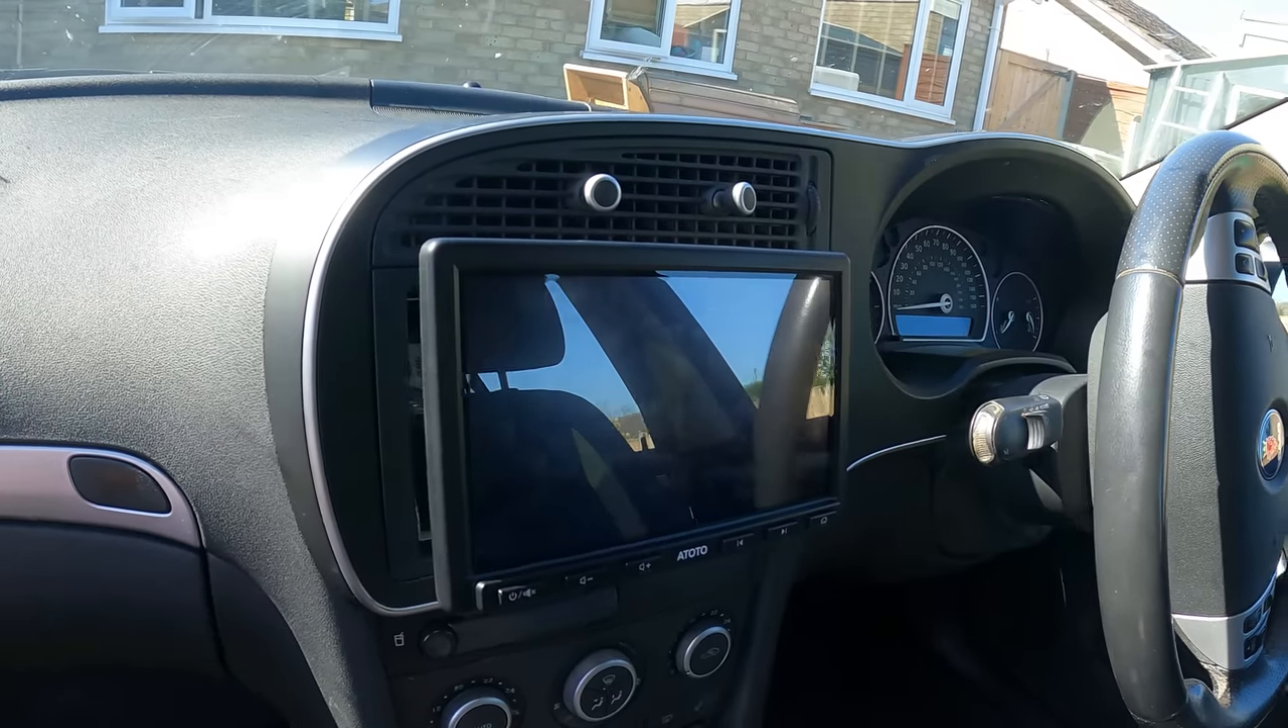And here it is installed in my Saab 9 3. So you're probably going to notice straight away that the head unit is protruding quite a way away from the dashboard itself.